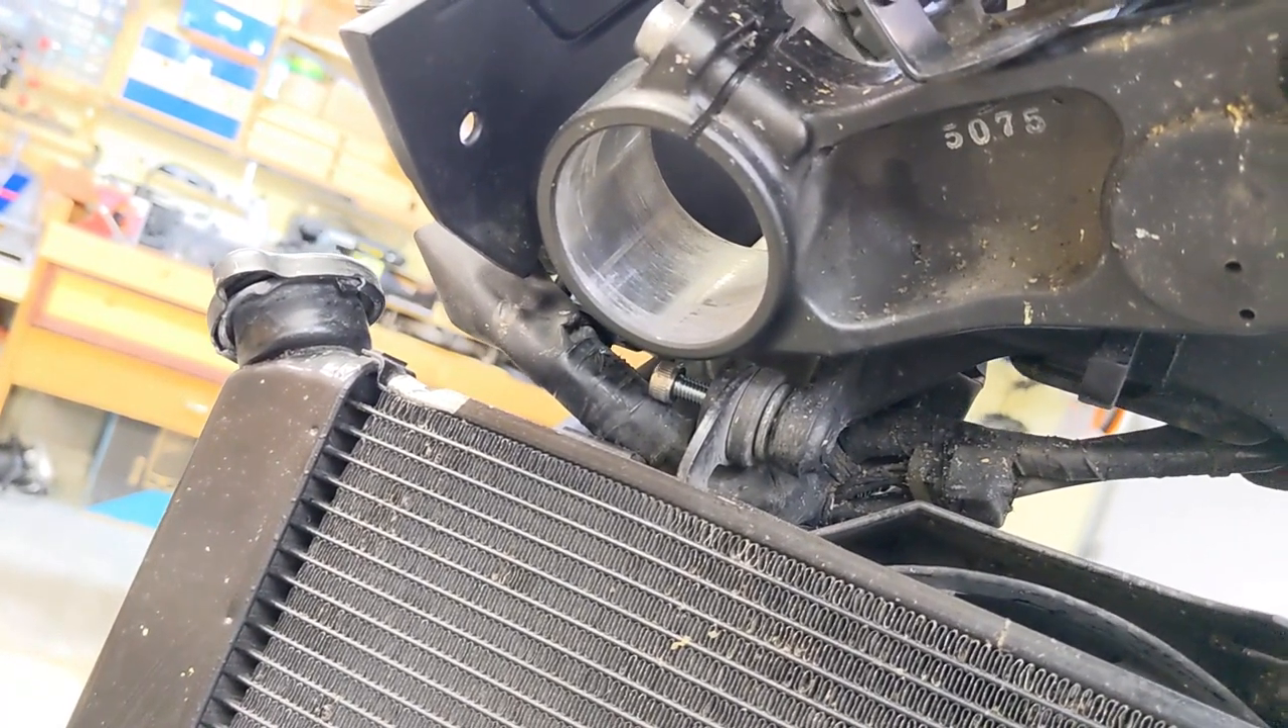That left bolt's just partially in so I could get that hose off.